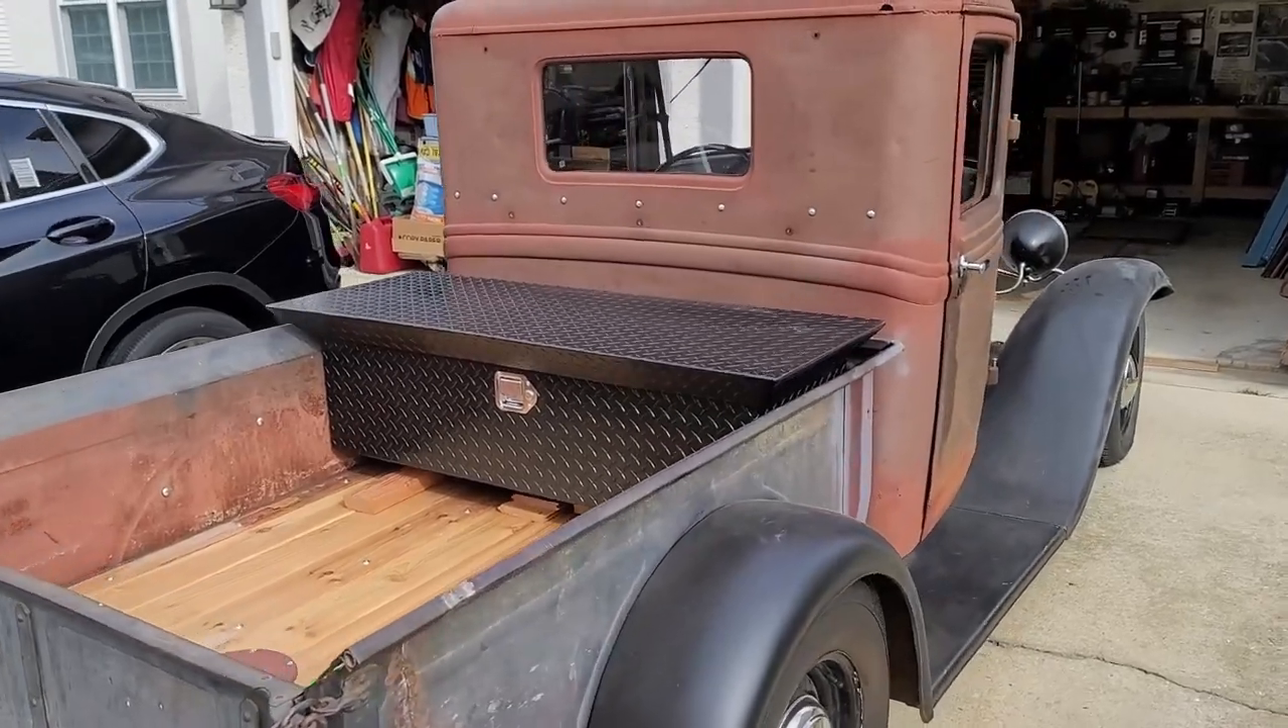The utility box fits perfect in the back of the truck.